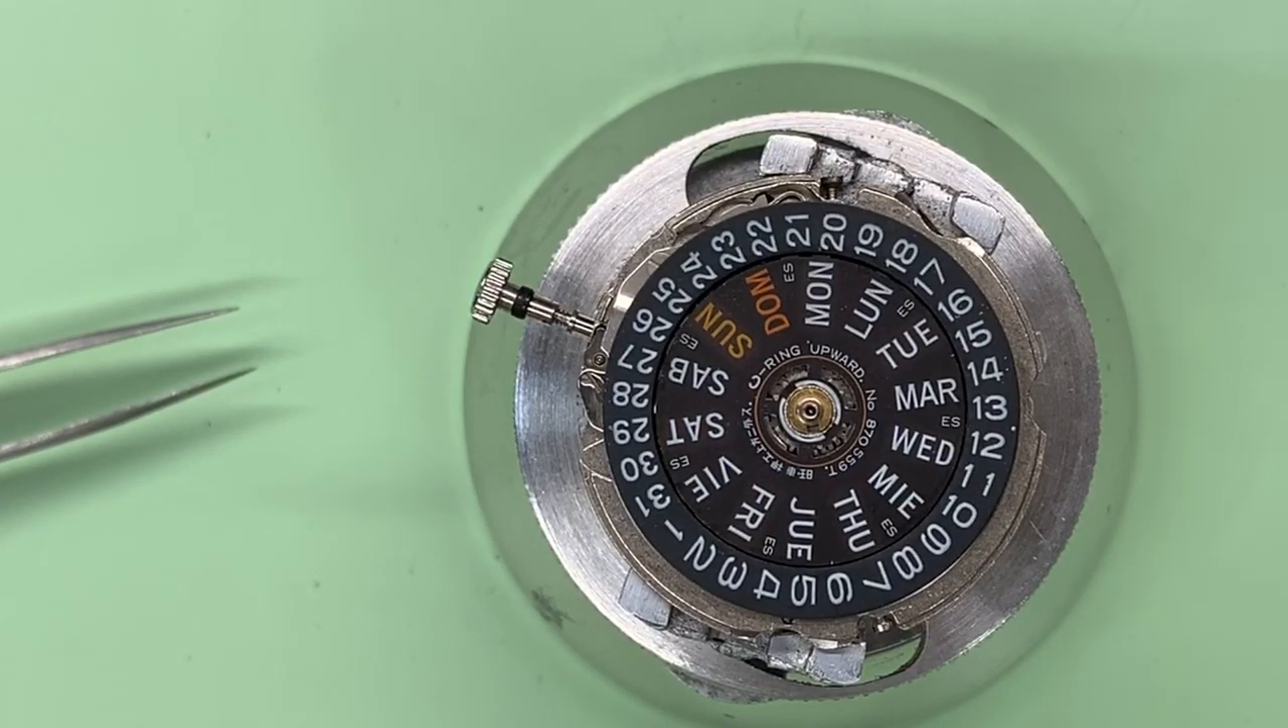That is the the date wheel and the day wheel installed.